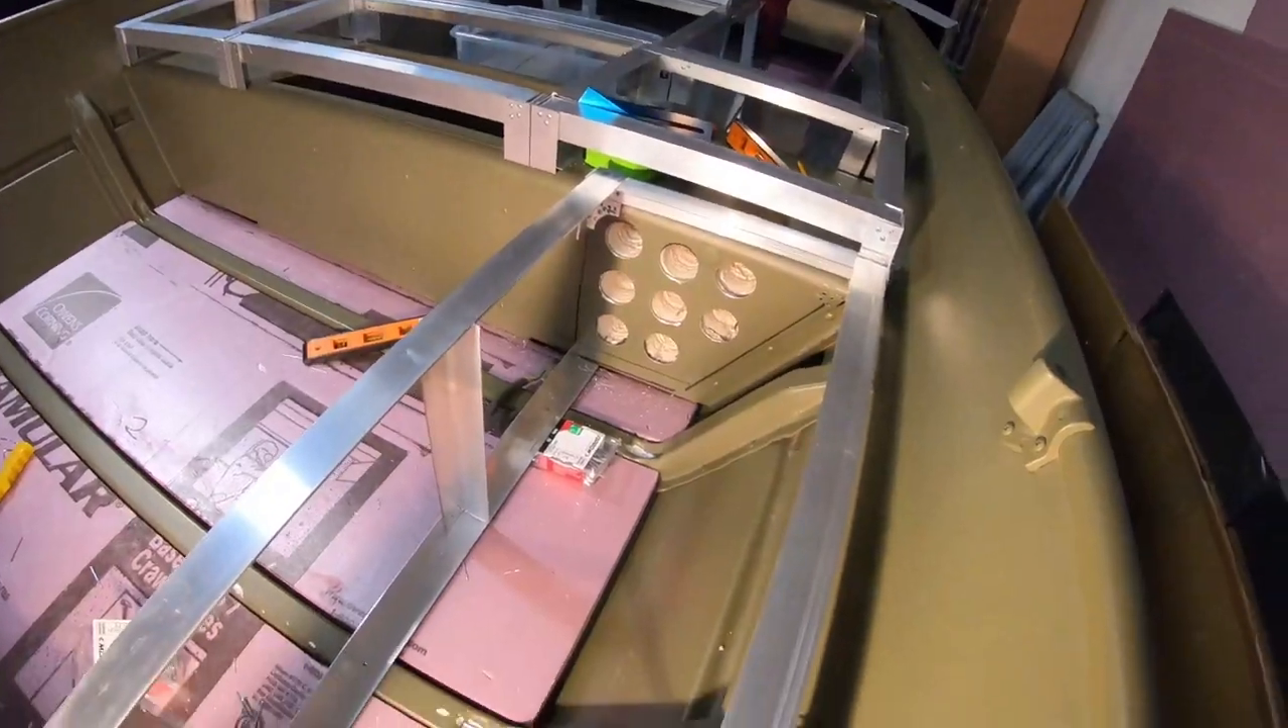Alright guys, I just finished doing the framing.